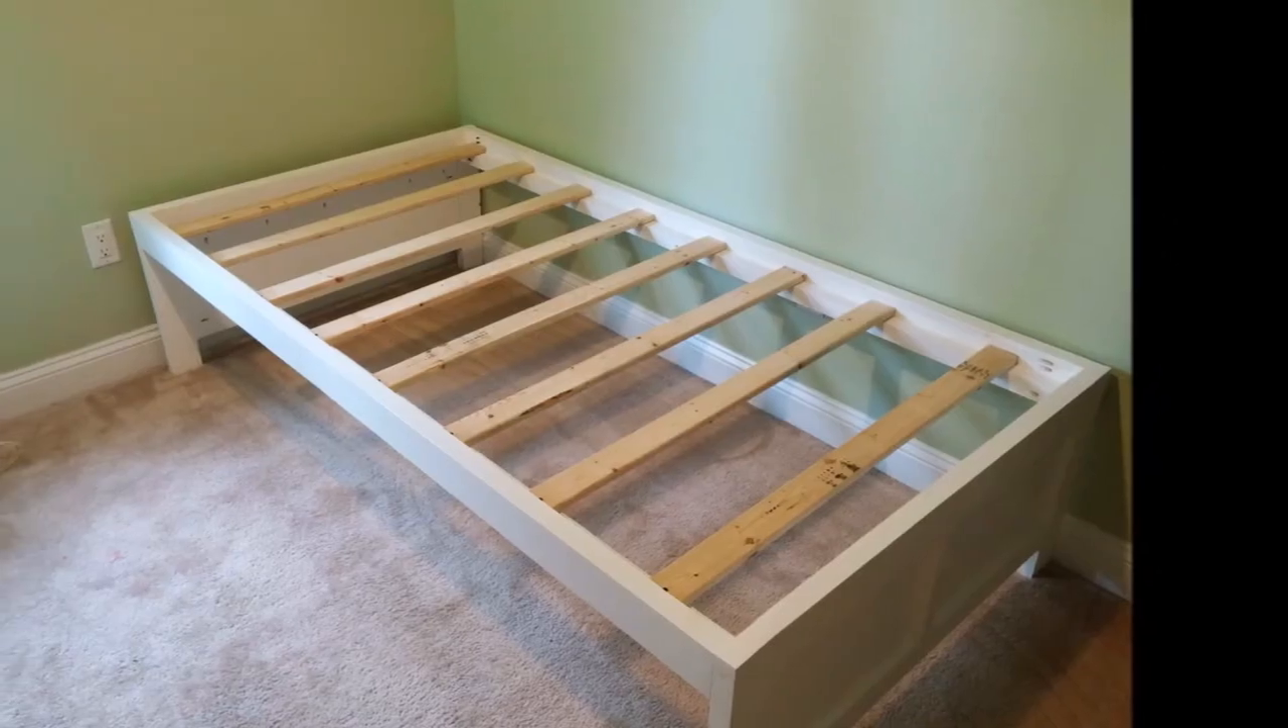The slats are screwed in and the bed is set up.